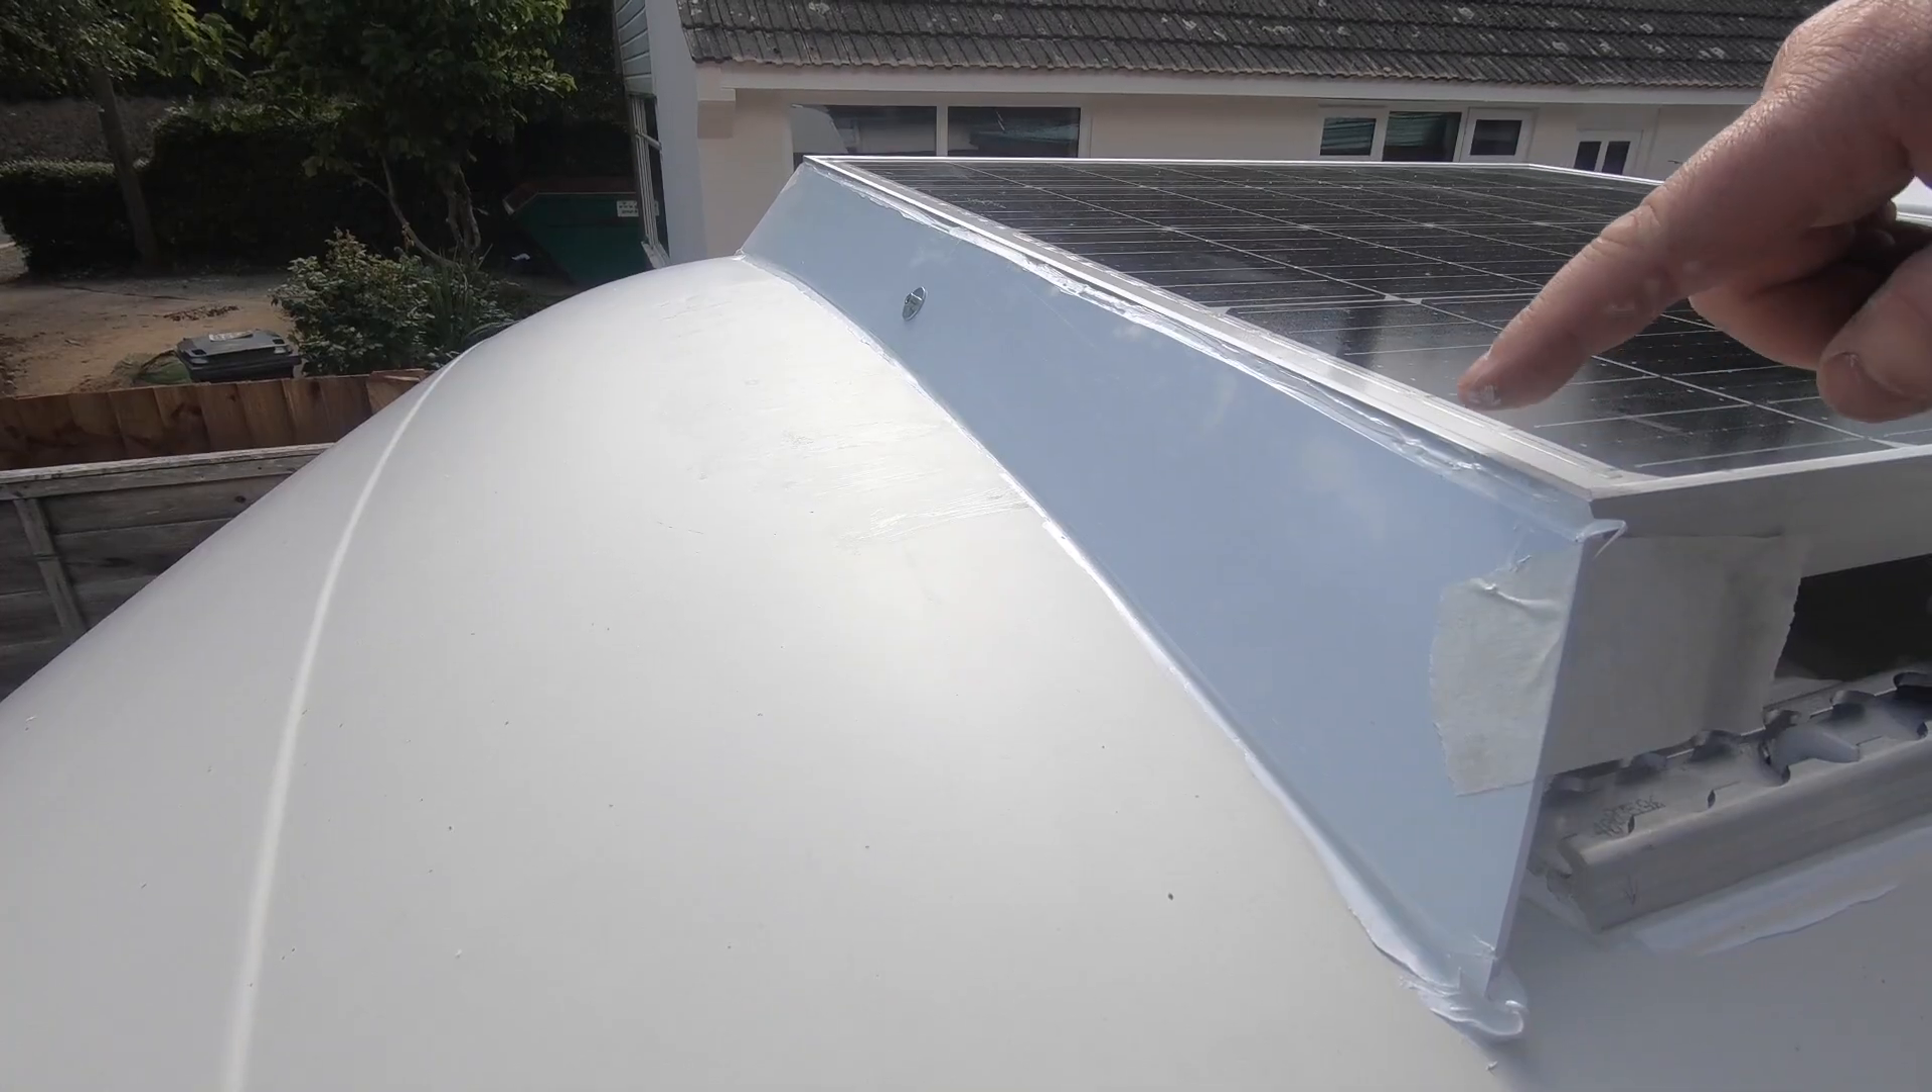The wind deflector is in place.